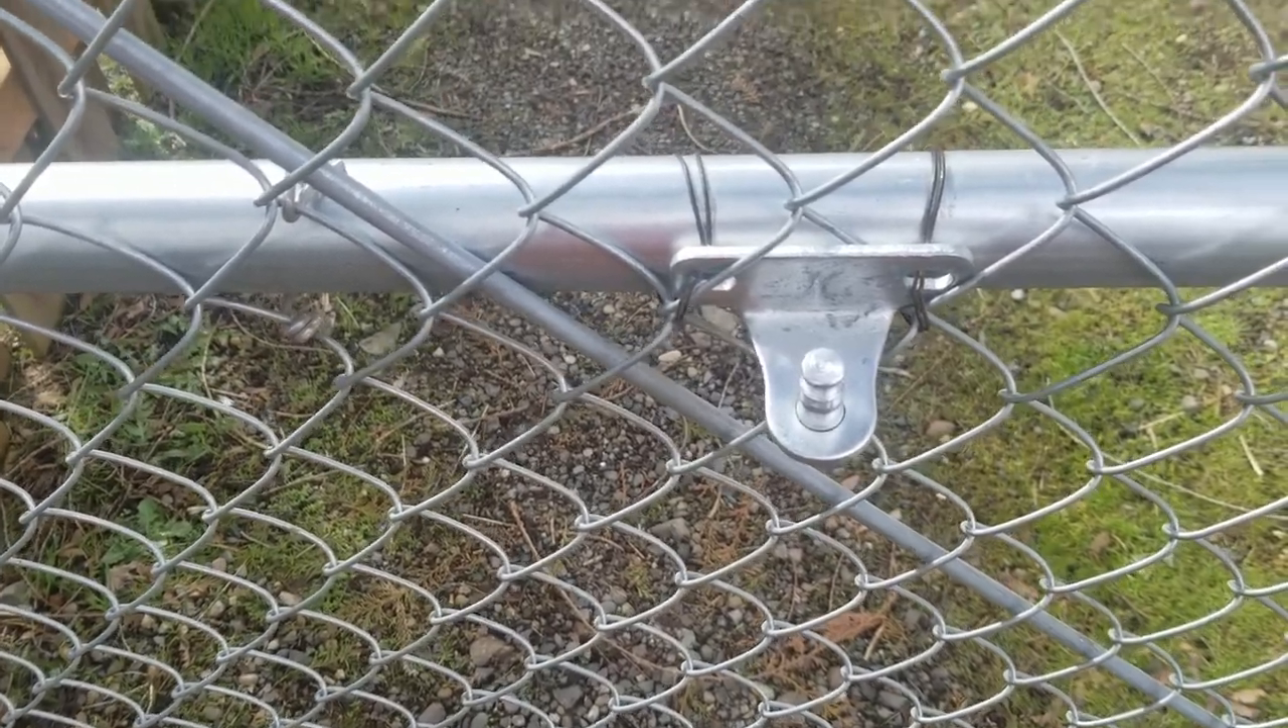I'm gonna be attaching this somehow more permanently but right now I just have bailing wire.